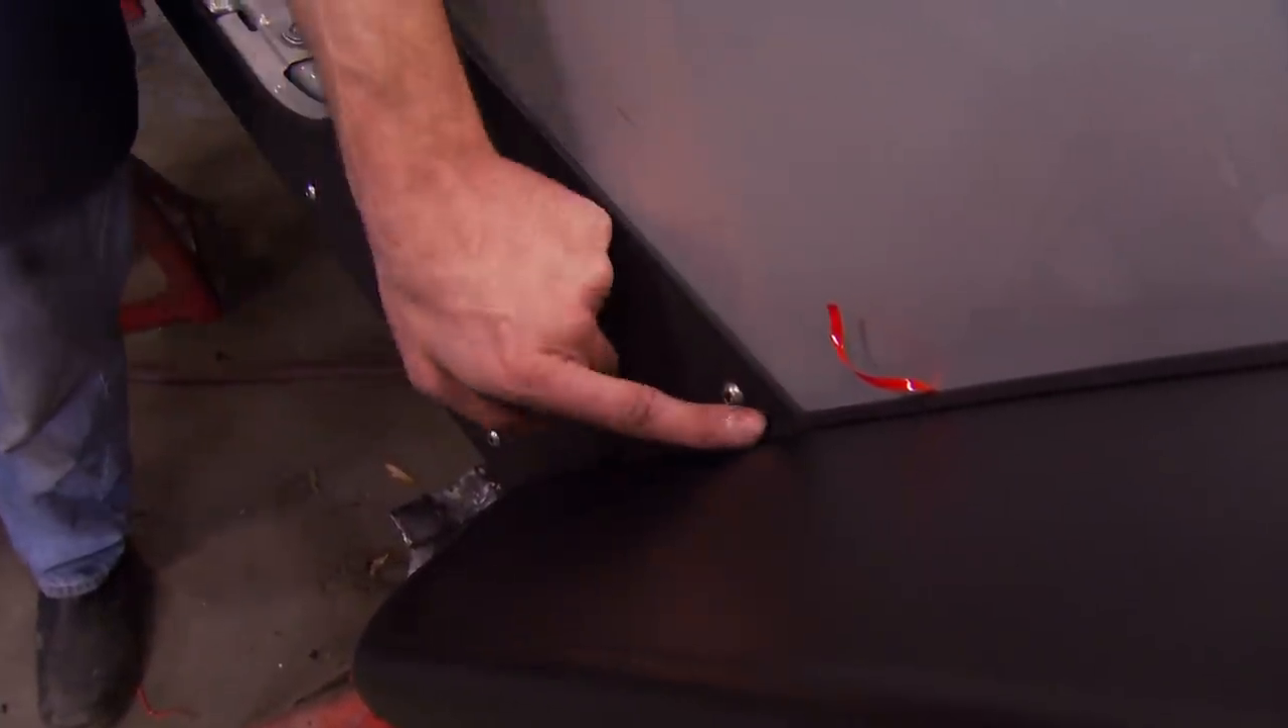Now where we had to cut the fender flare to fit around the rocker protection turned out pretty good.